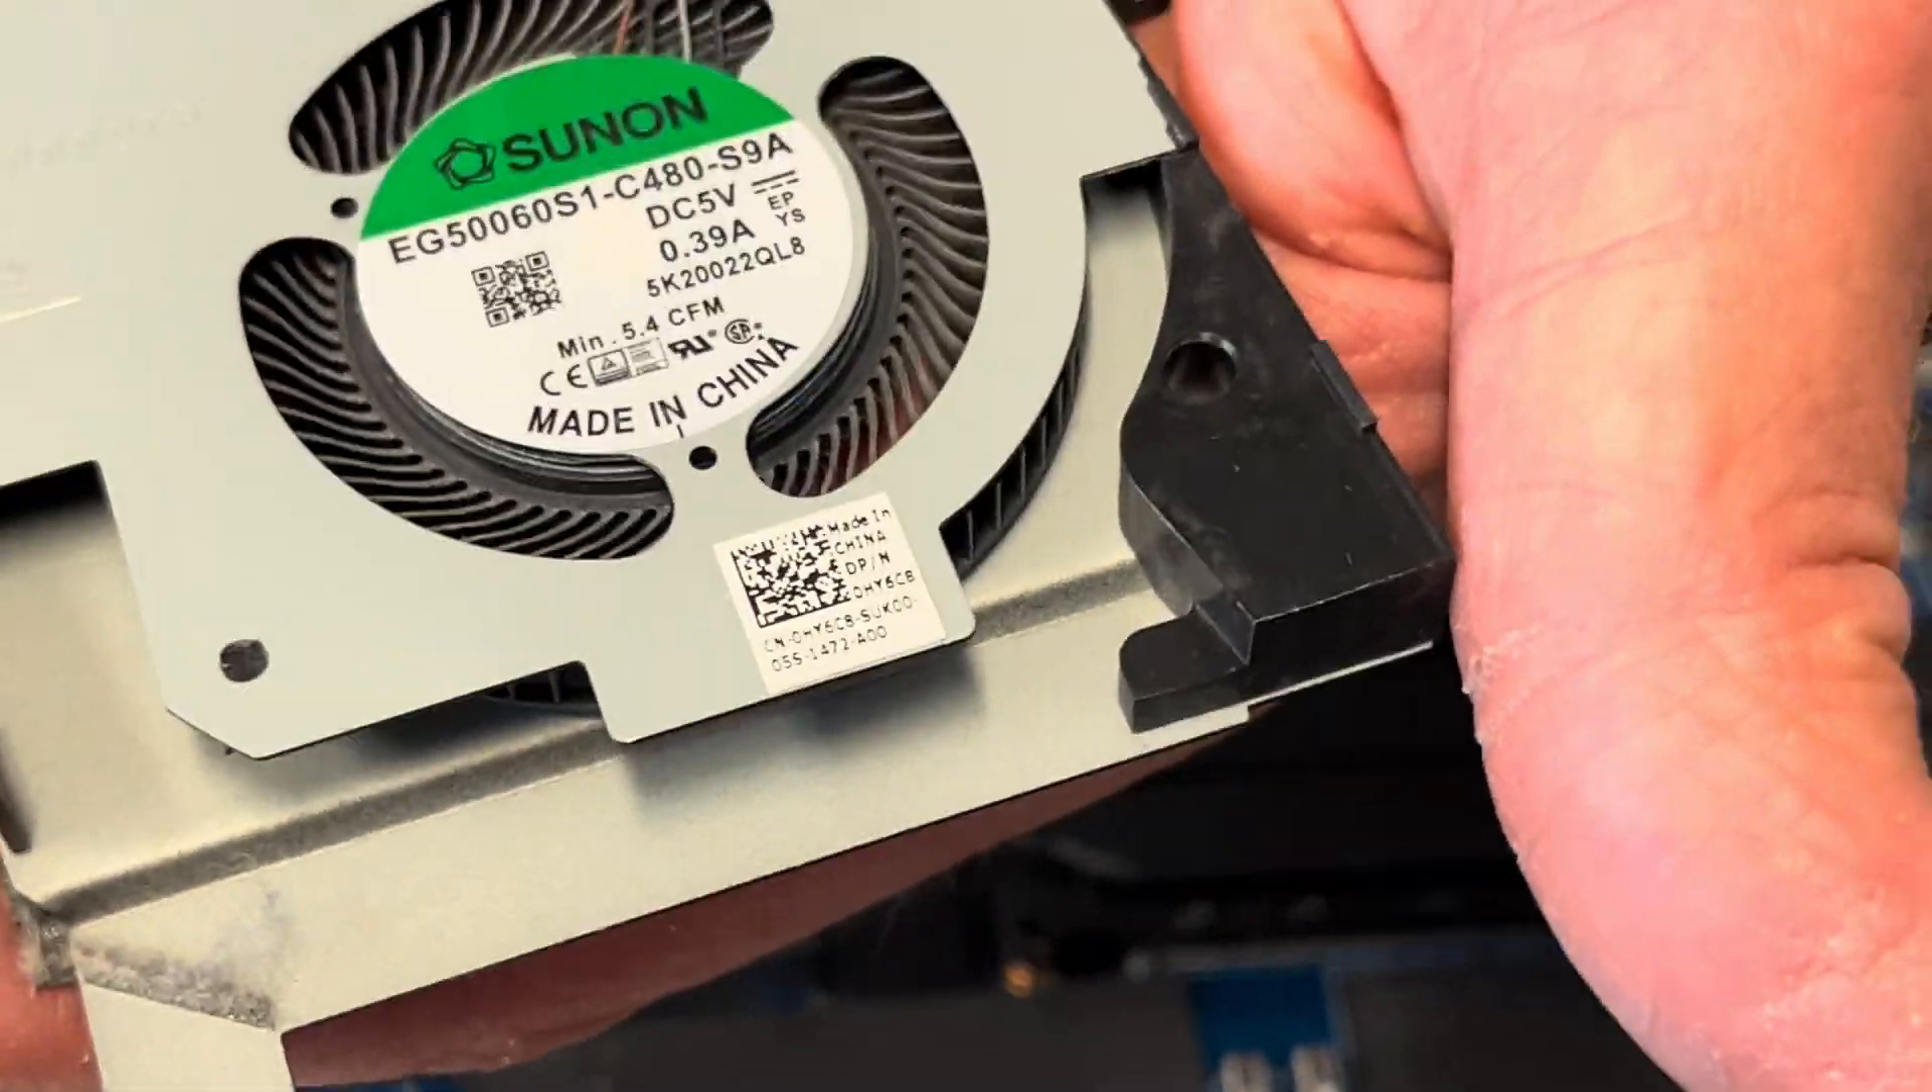Okay so the fan is out.